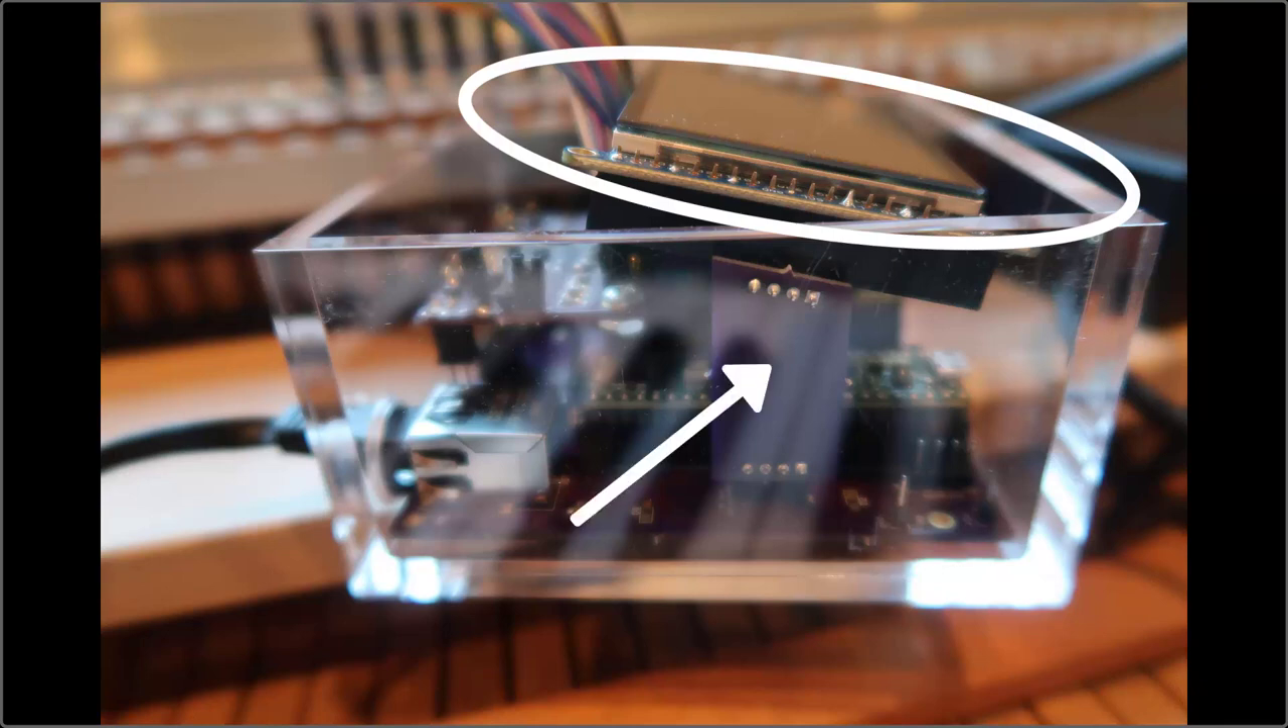The LCD extends above the box top, so a lid won't fit.